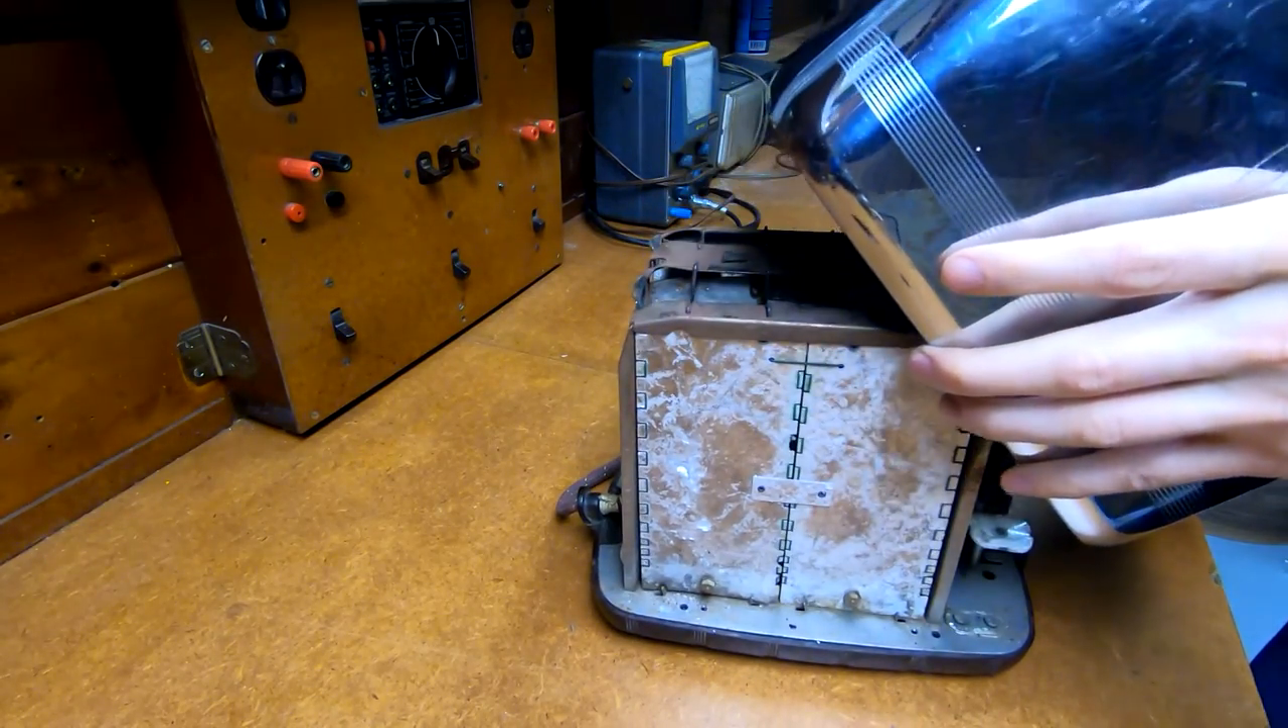So I got the housing off.